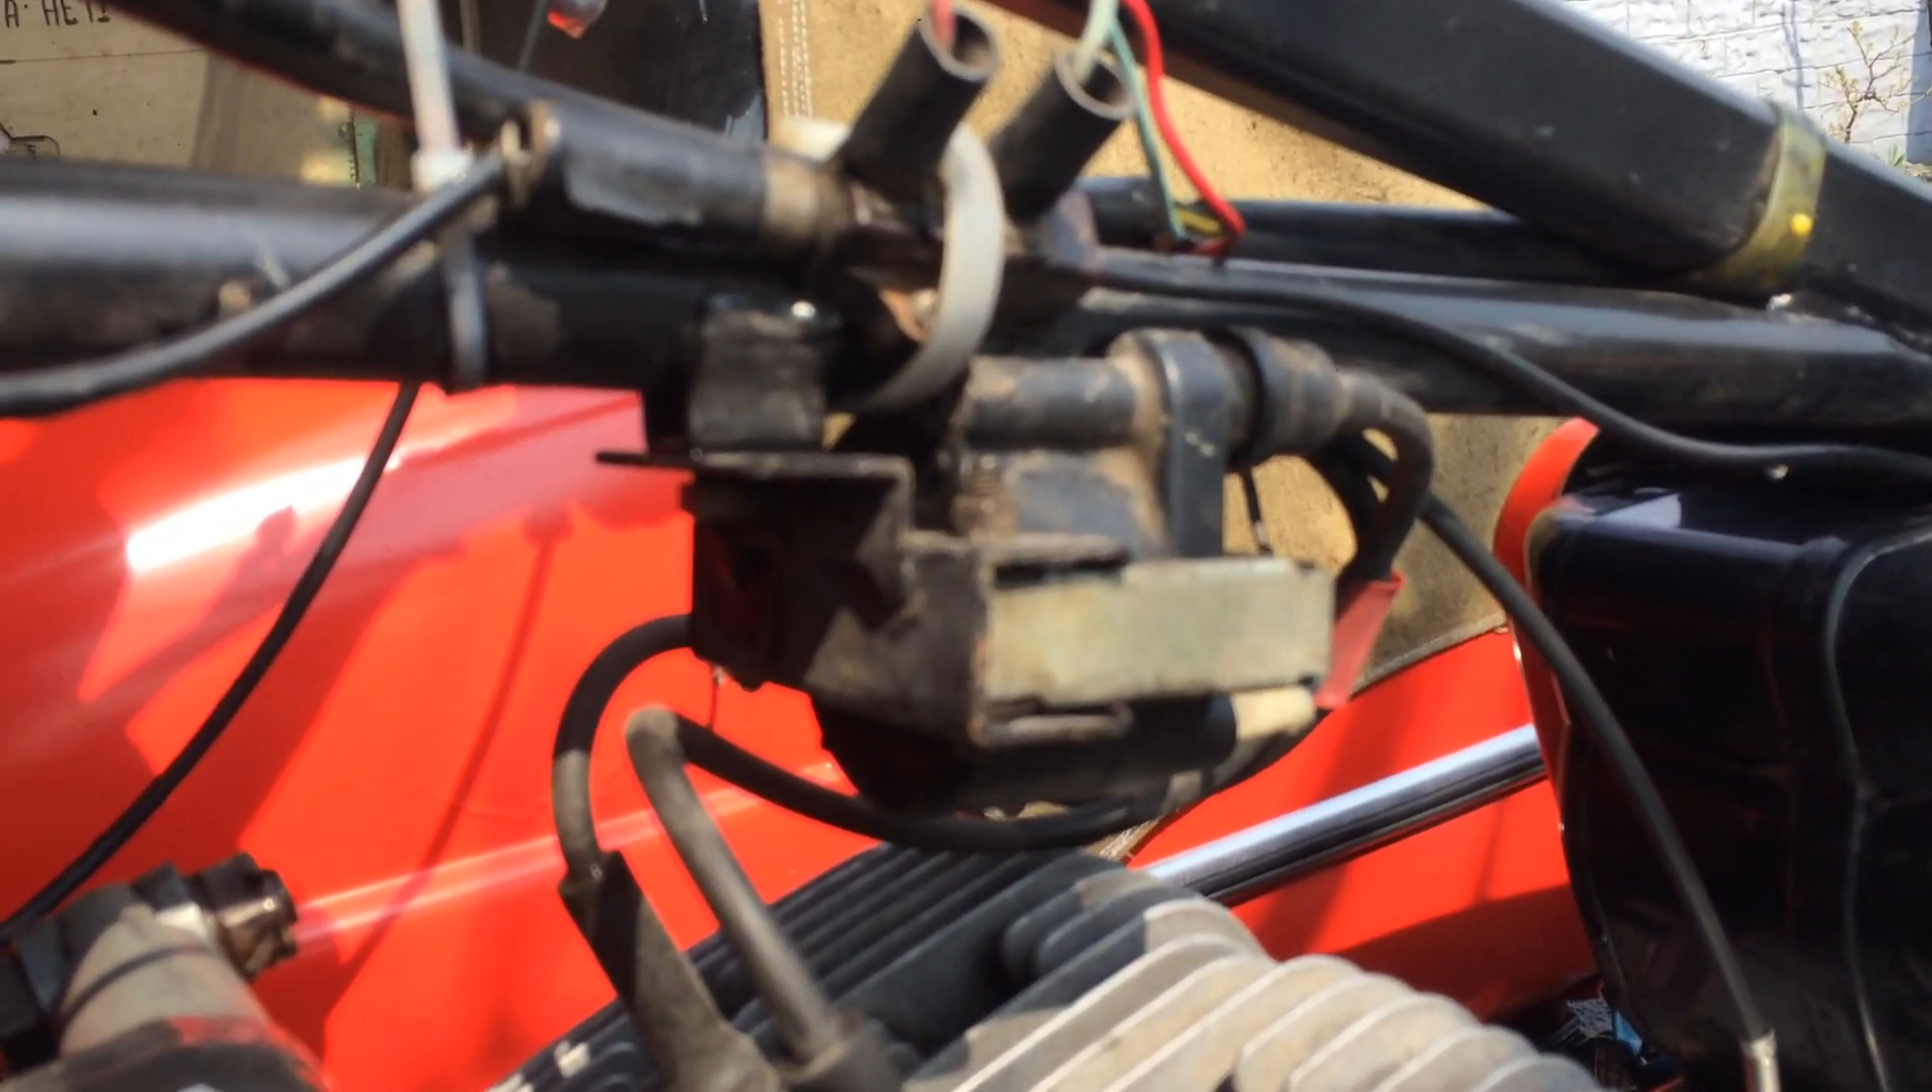Таким вот образом я закрепил двухкатушечную искровую катушку.